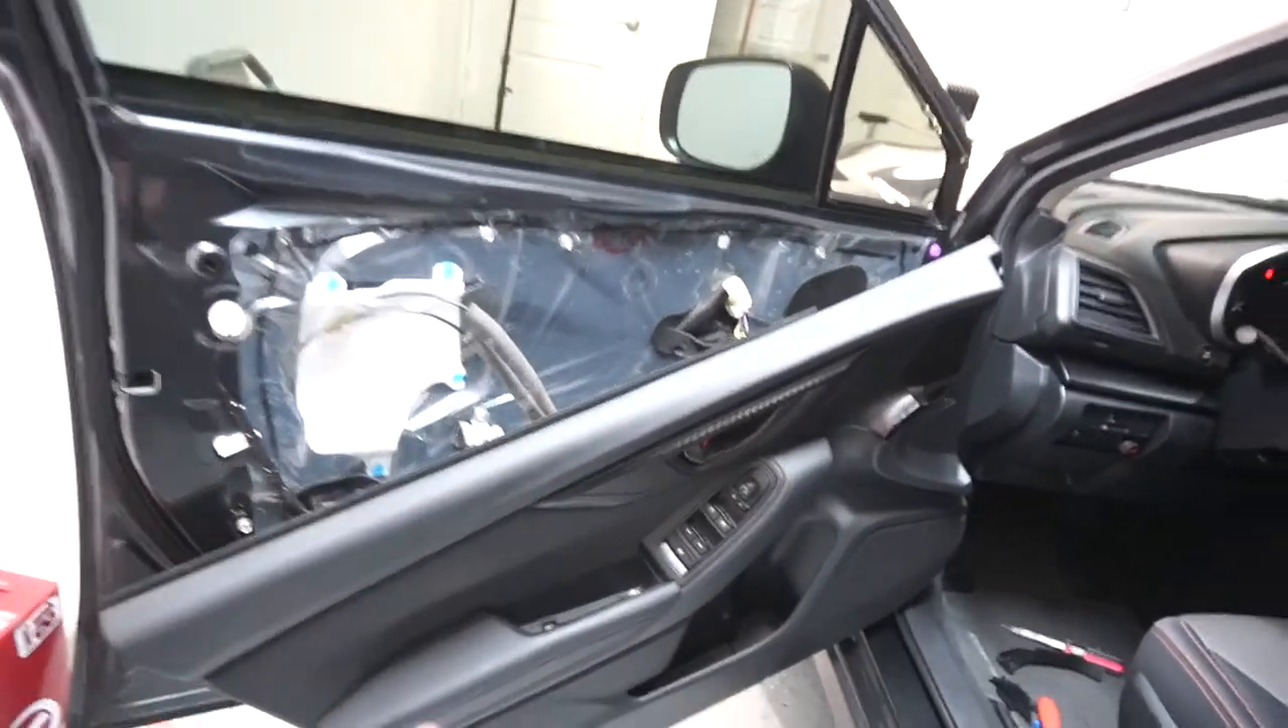All right you guys can see door panel is off.